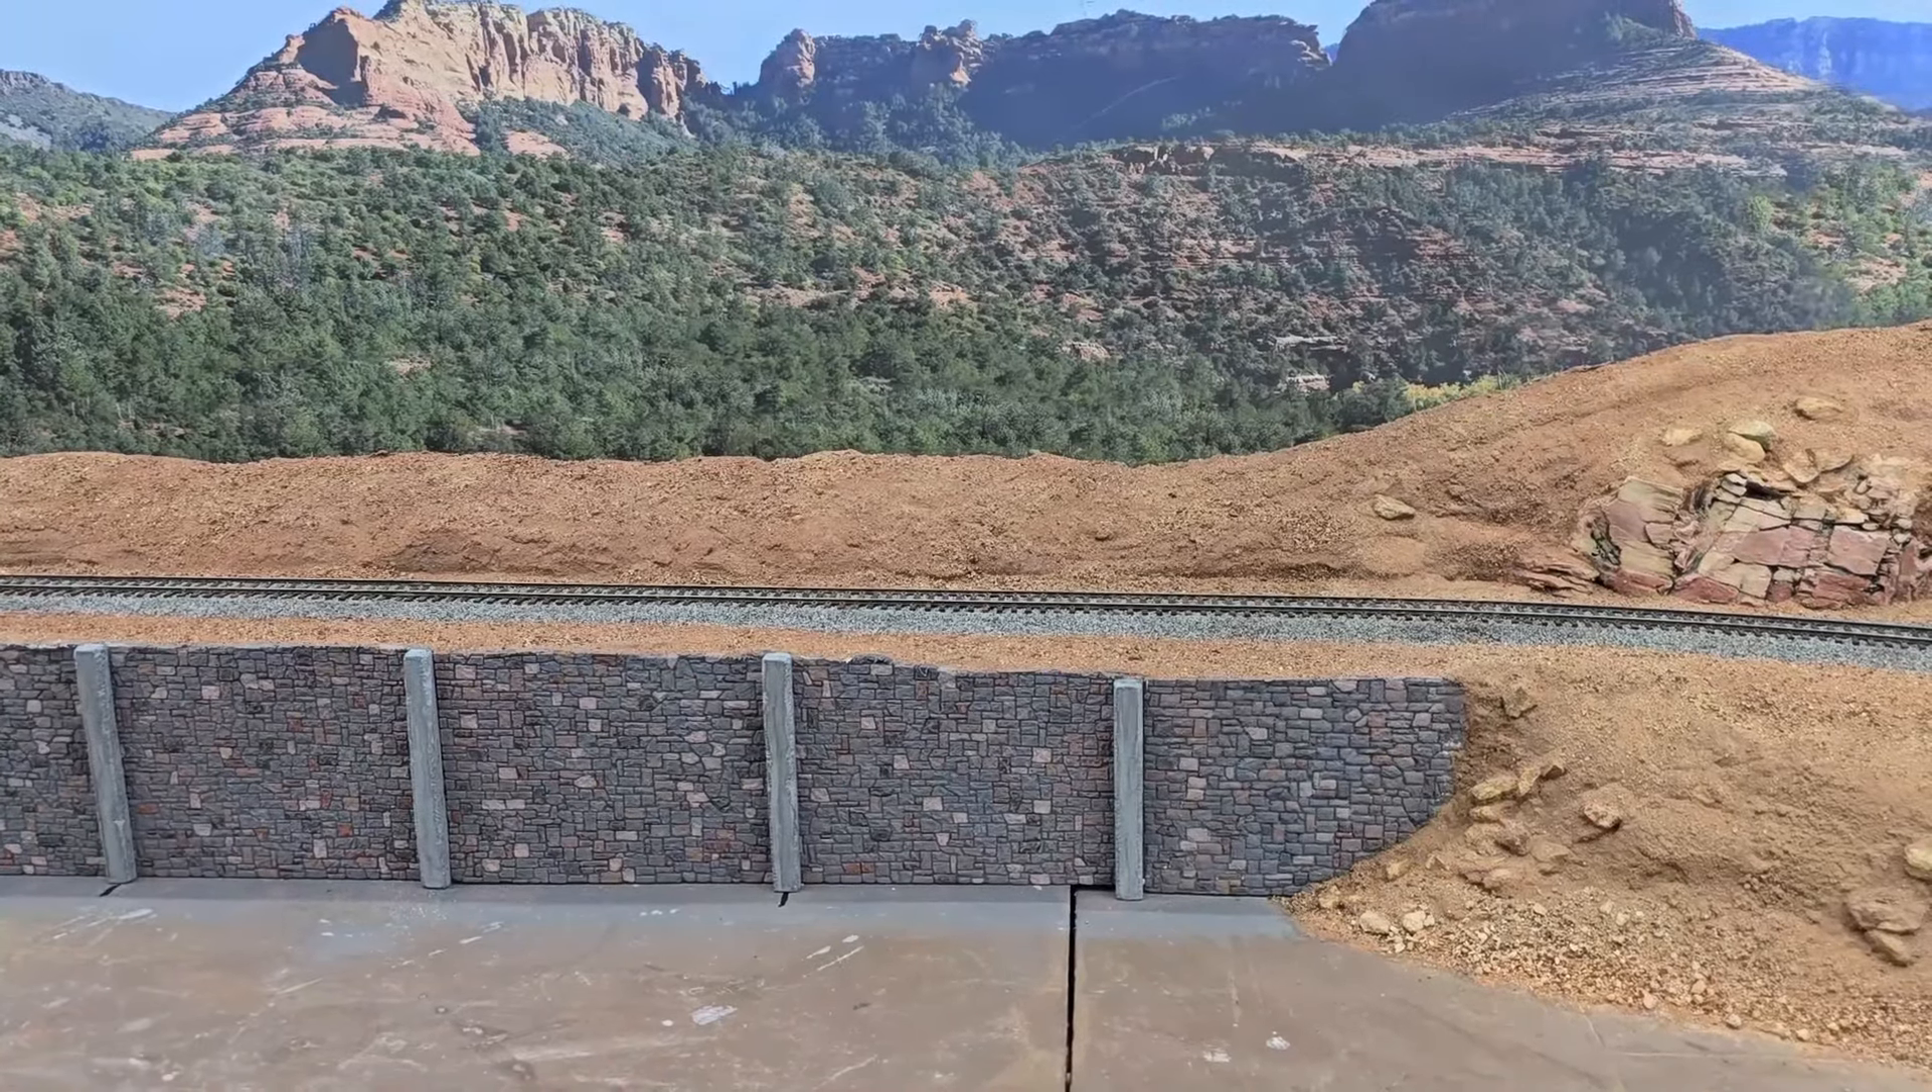I have my concrete columns in place on the retaining wall.